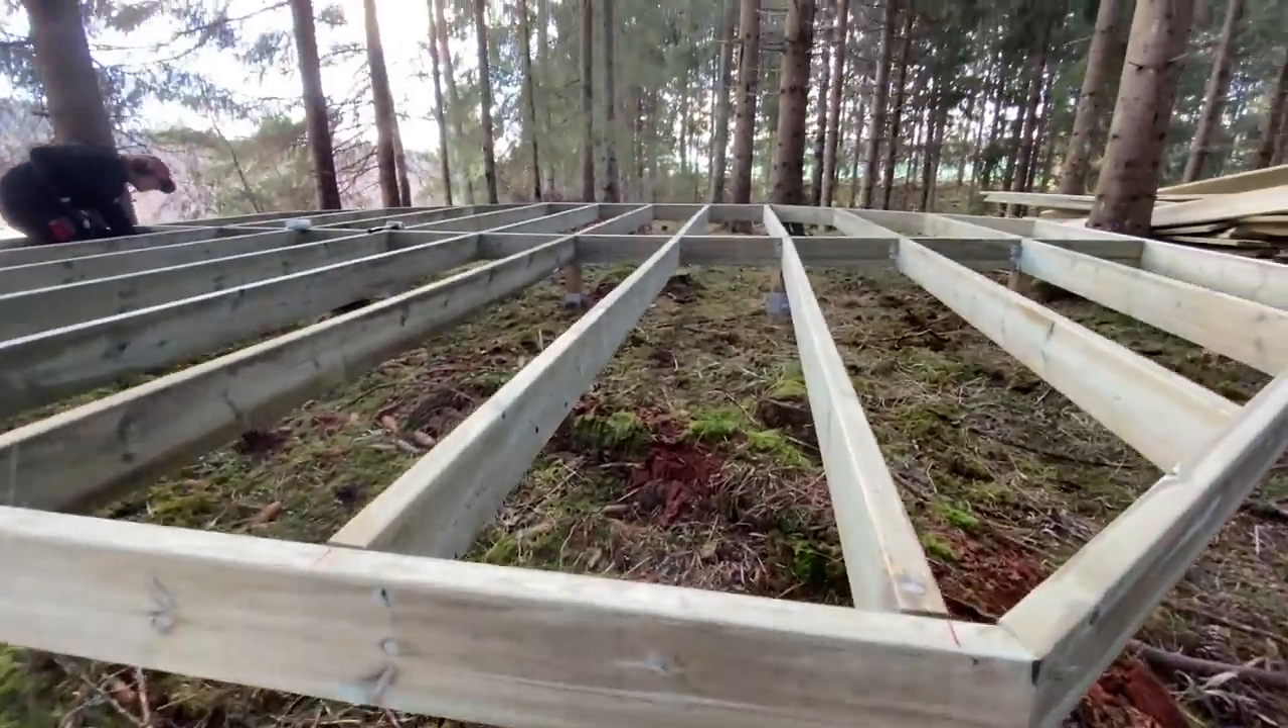Okay okay first platform done for now we've got the cladding to go on but what we've found as we've tightened this all together the corners have just come up perfectly.